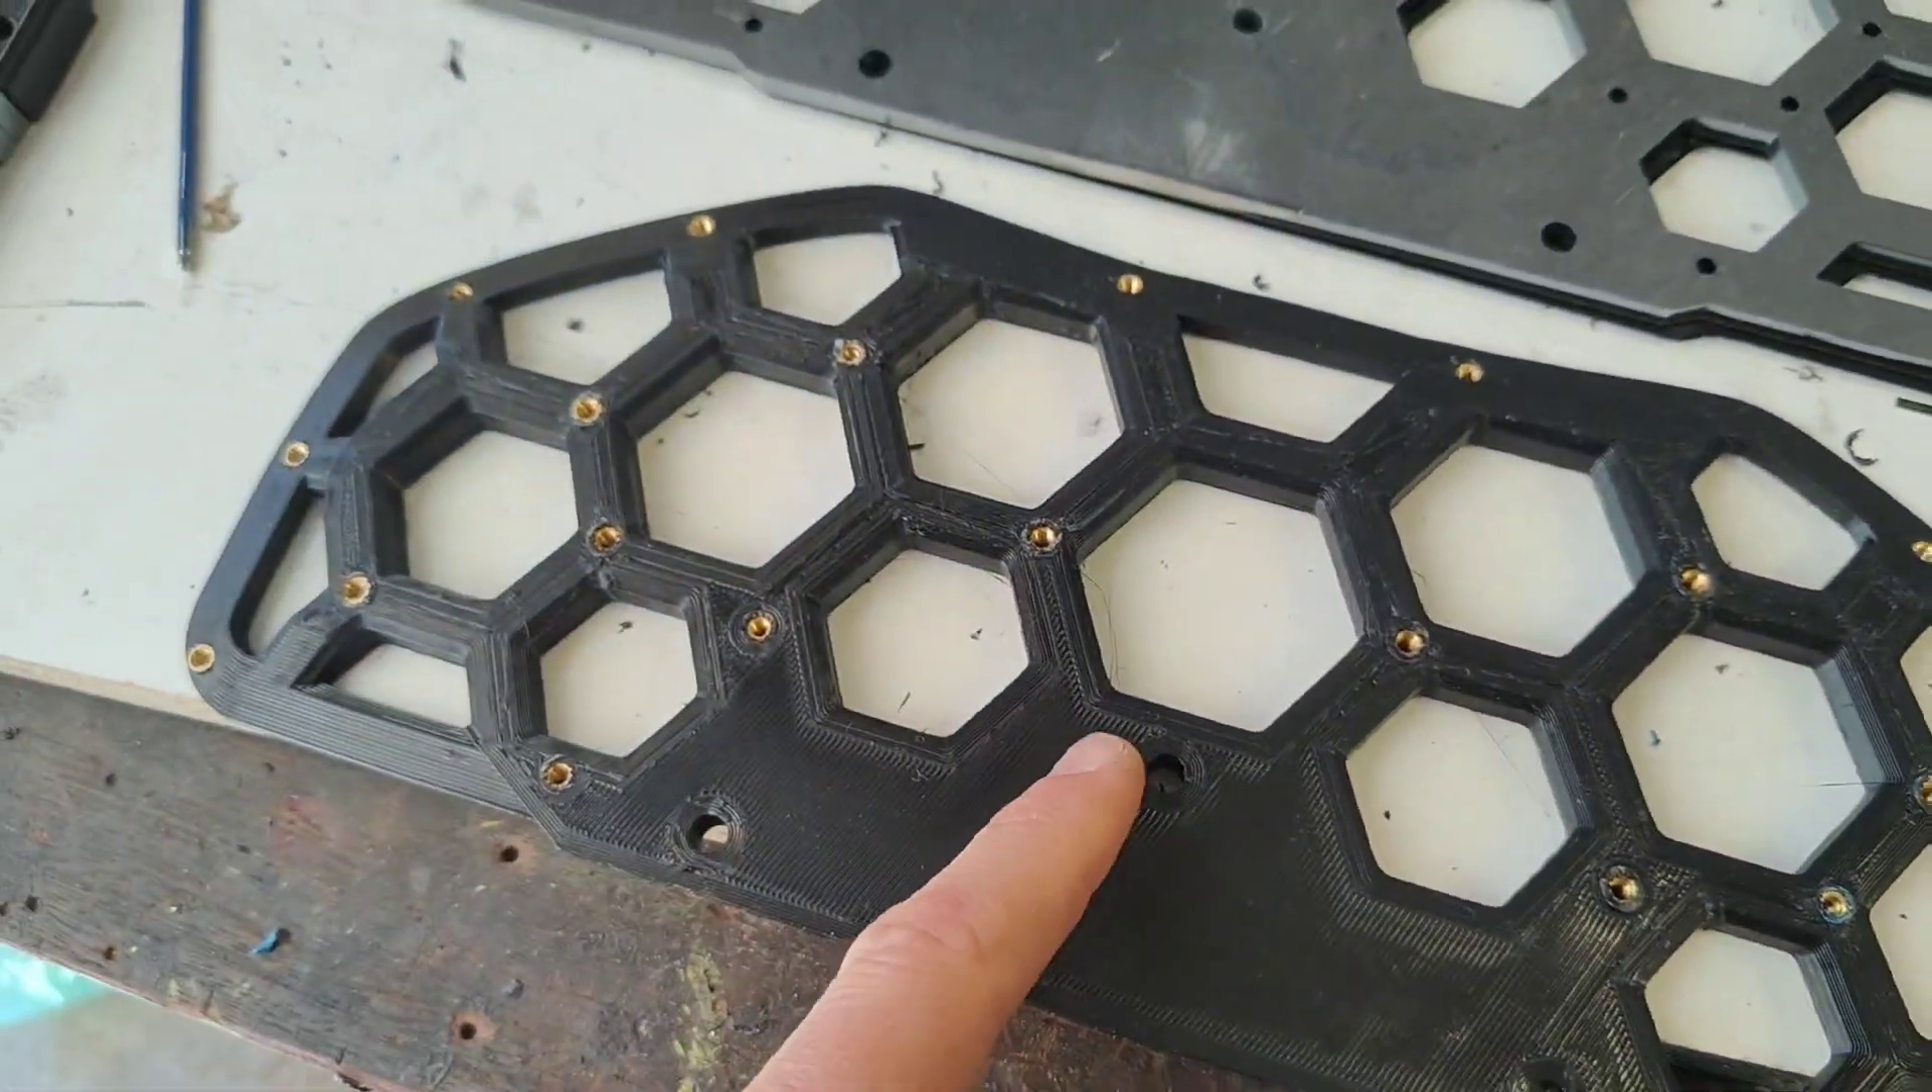Now we've got all our heat set nuts in the bottom plate we can then put the top plate directly on top.